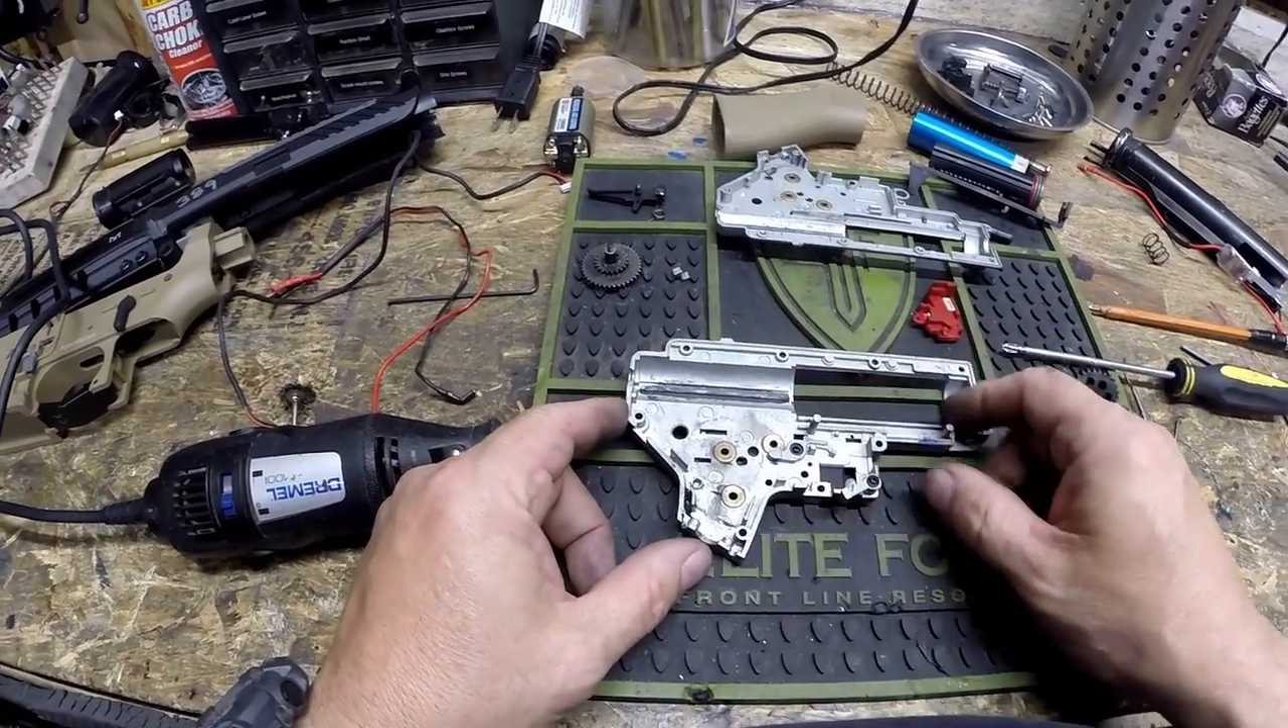We have a fully disassembled version two gearbox.